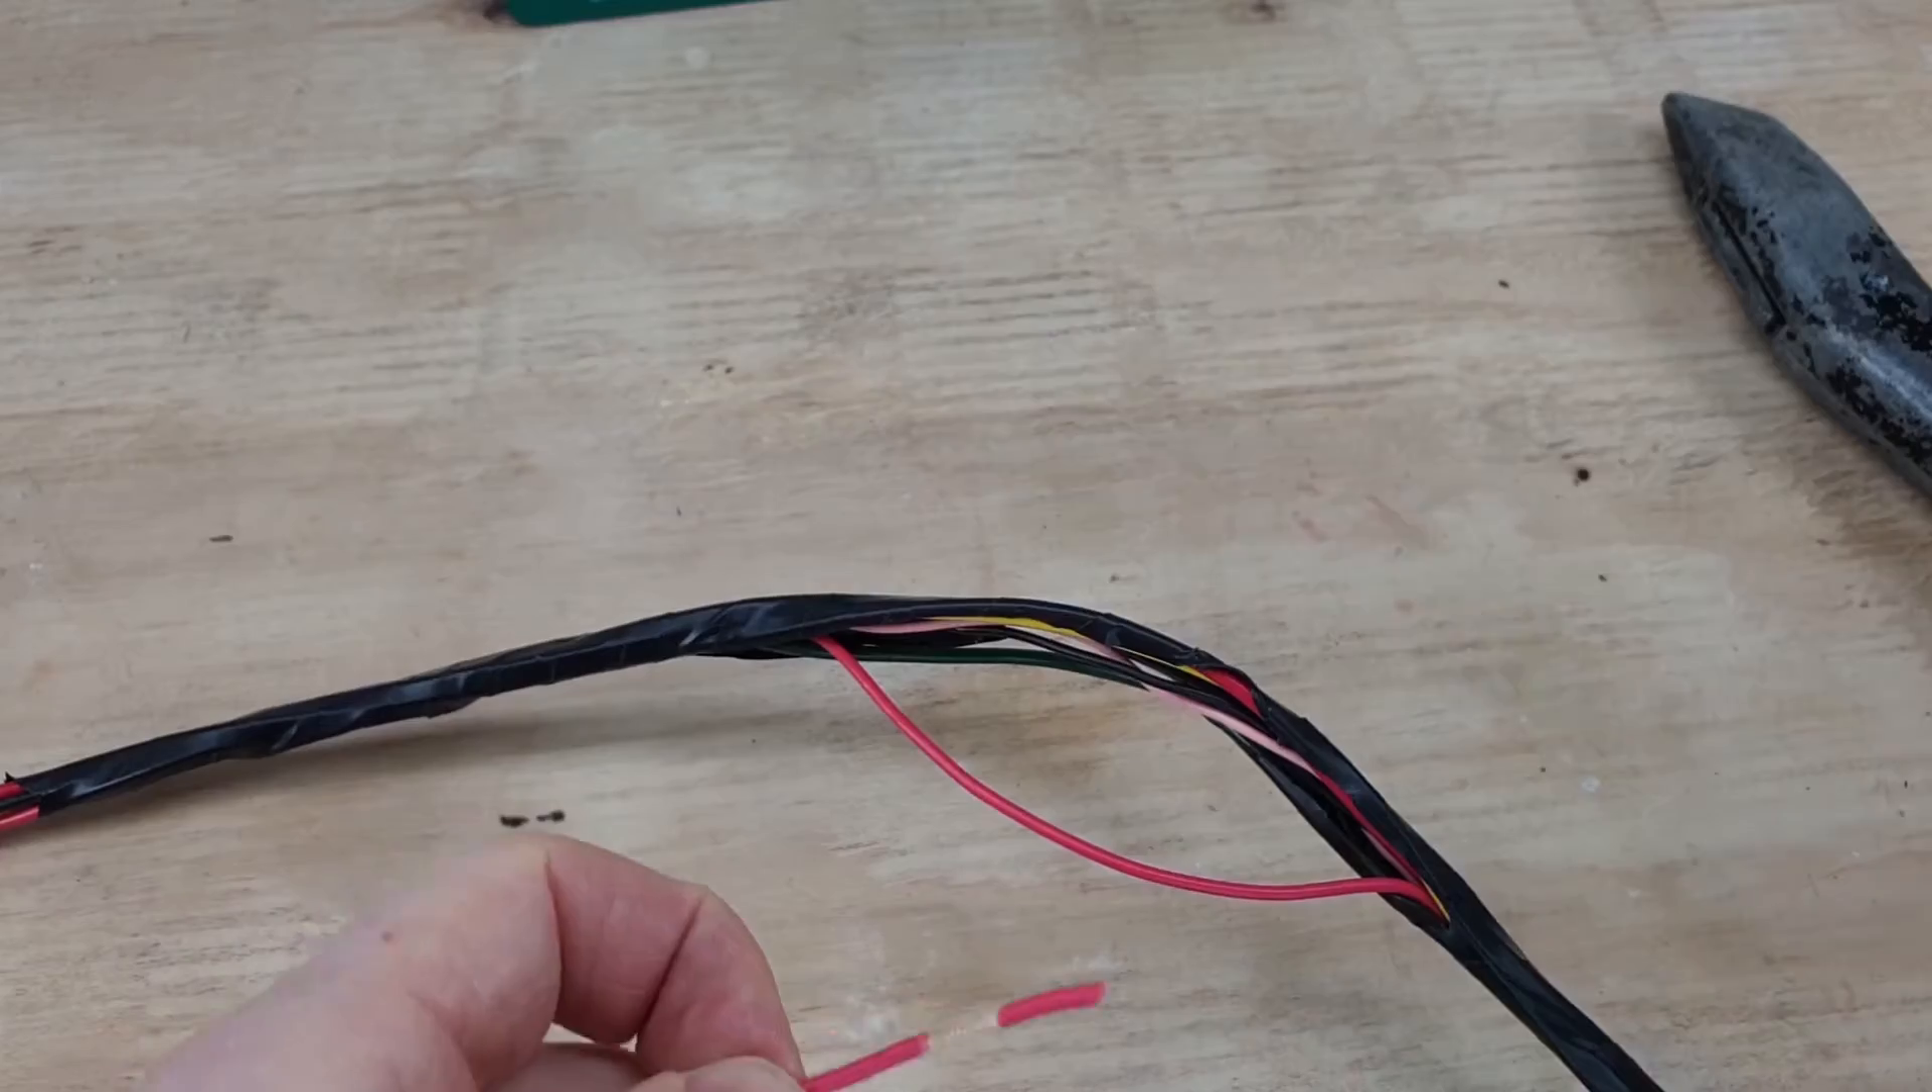Right, now we've got our cable exposed.